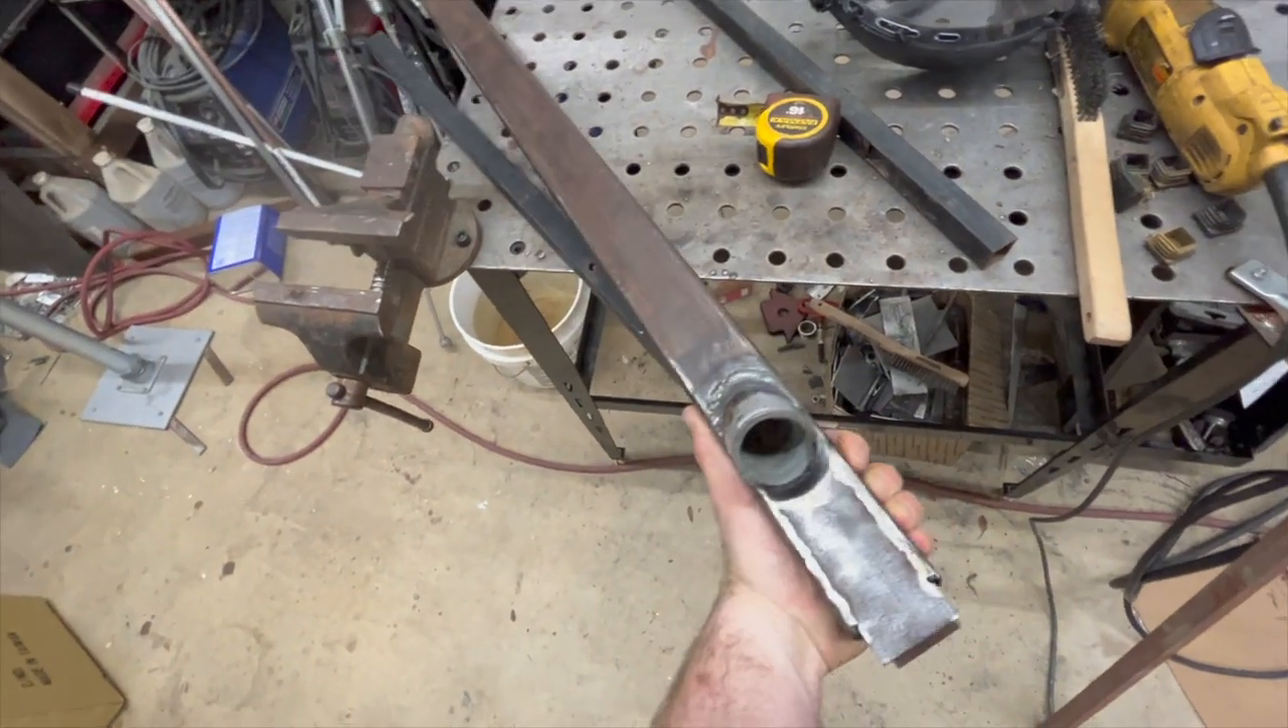All right we got the pipe welded in.